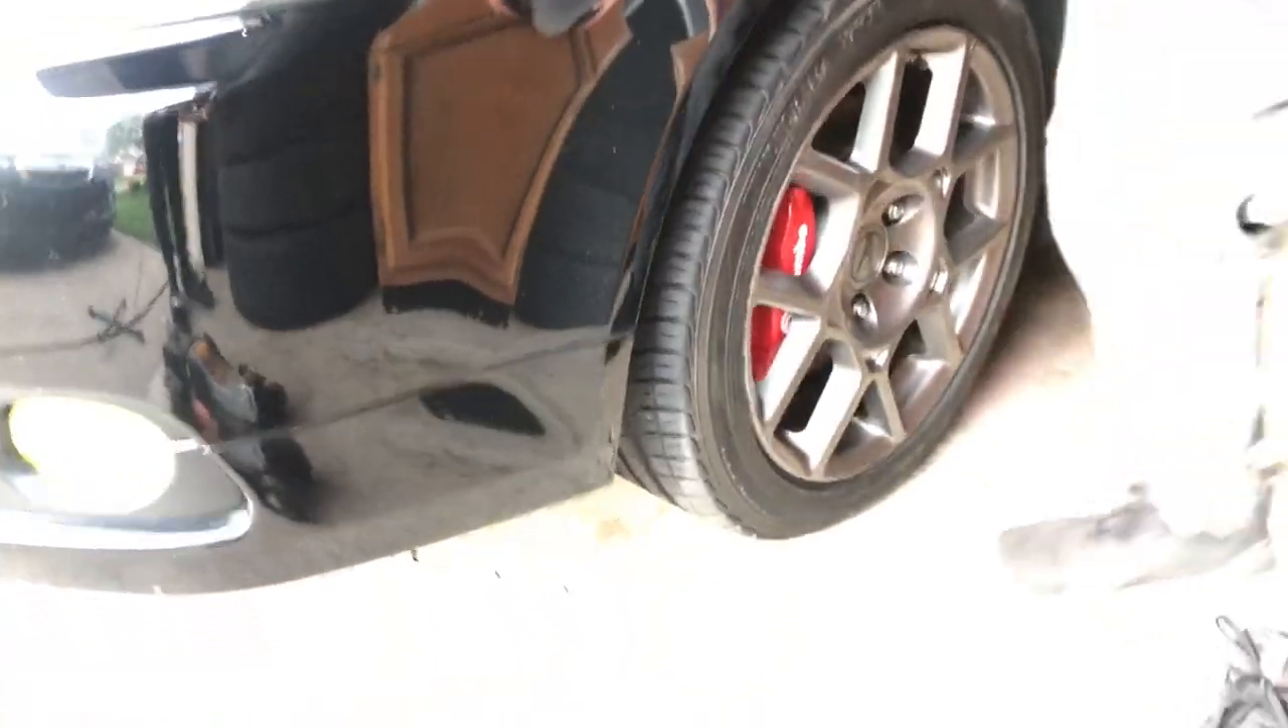Wheel is back on the car.